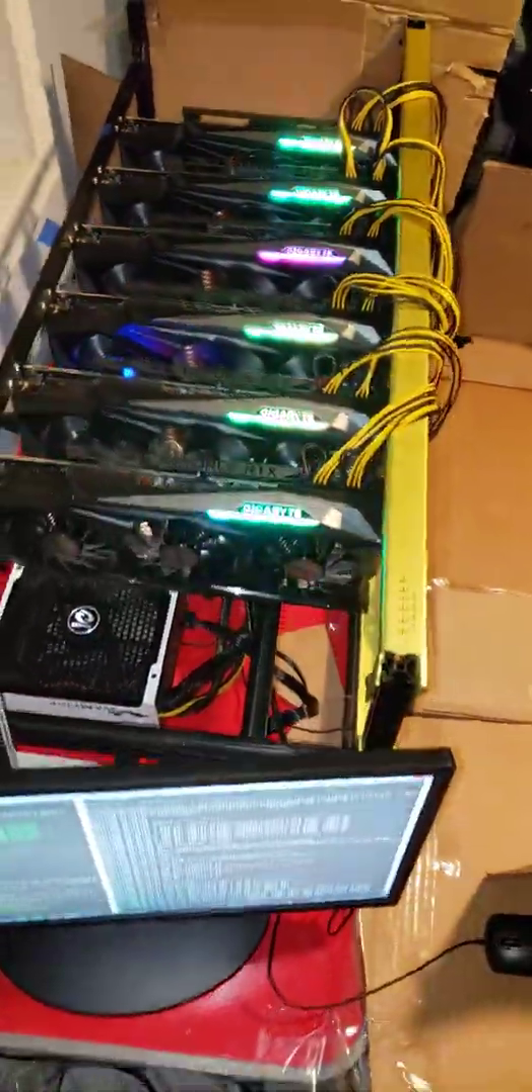All six gpus plugged back in and running.